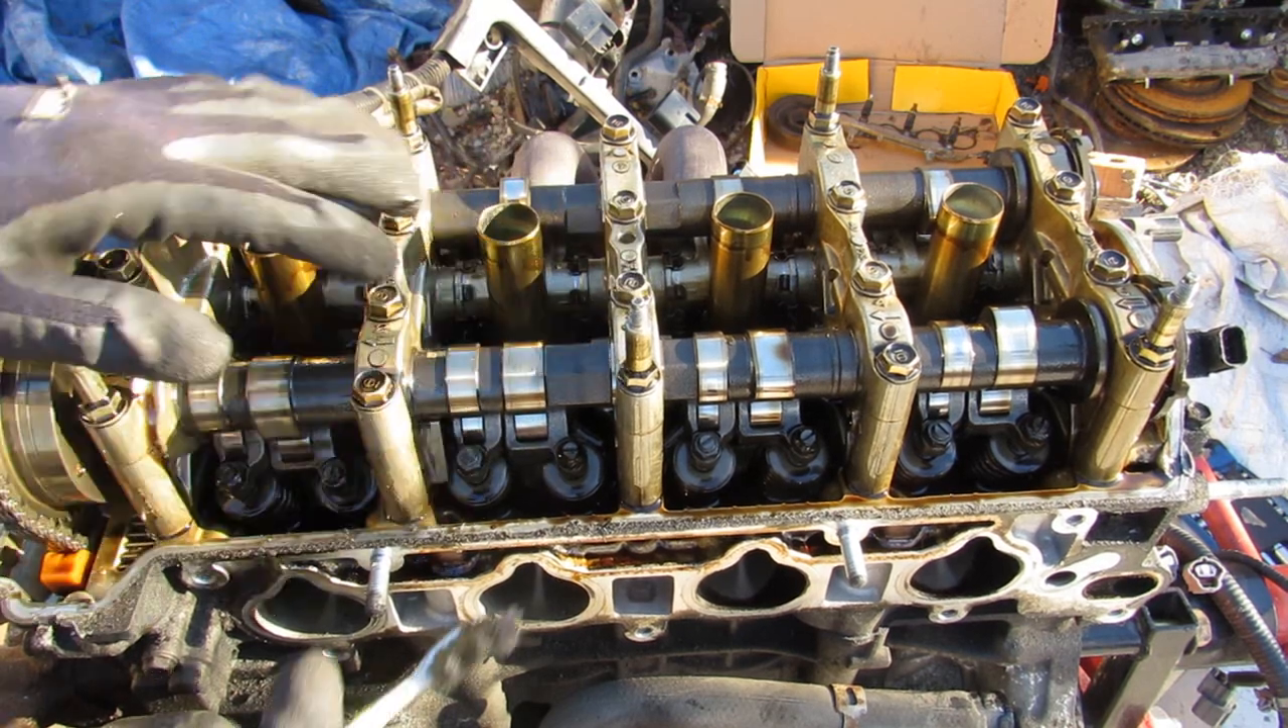So here's what it looks like with the valve cover removed on the K24.